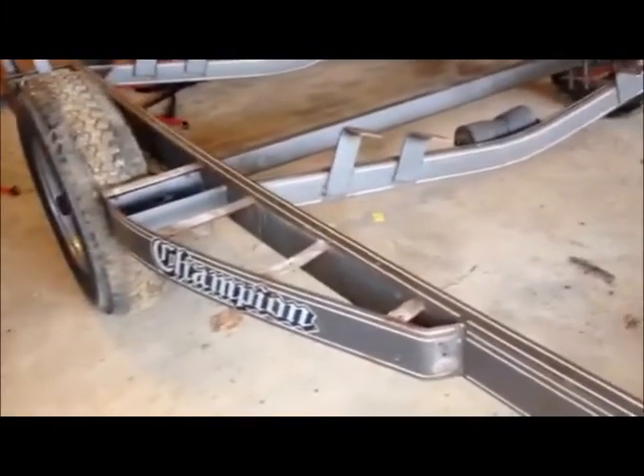You see I've got the bunks off the trailer and fenders.